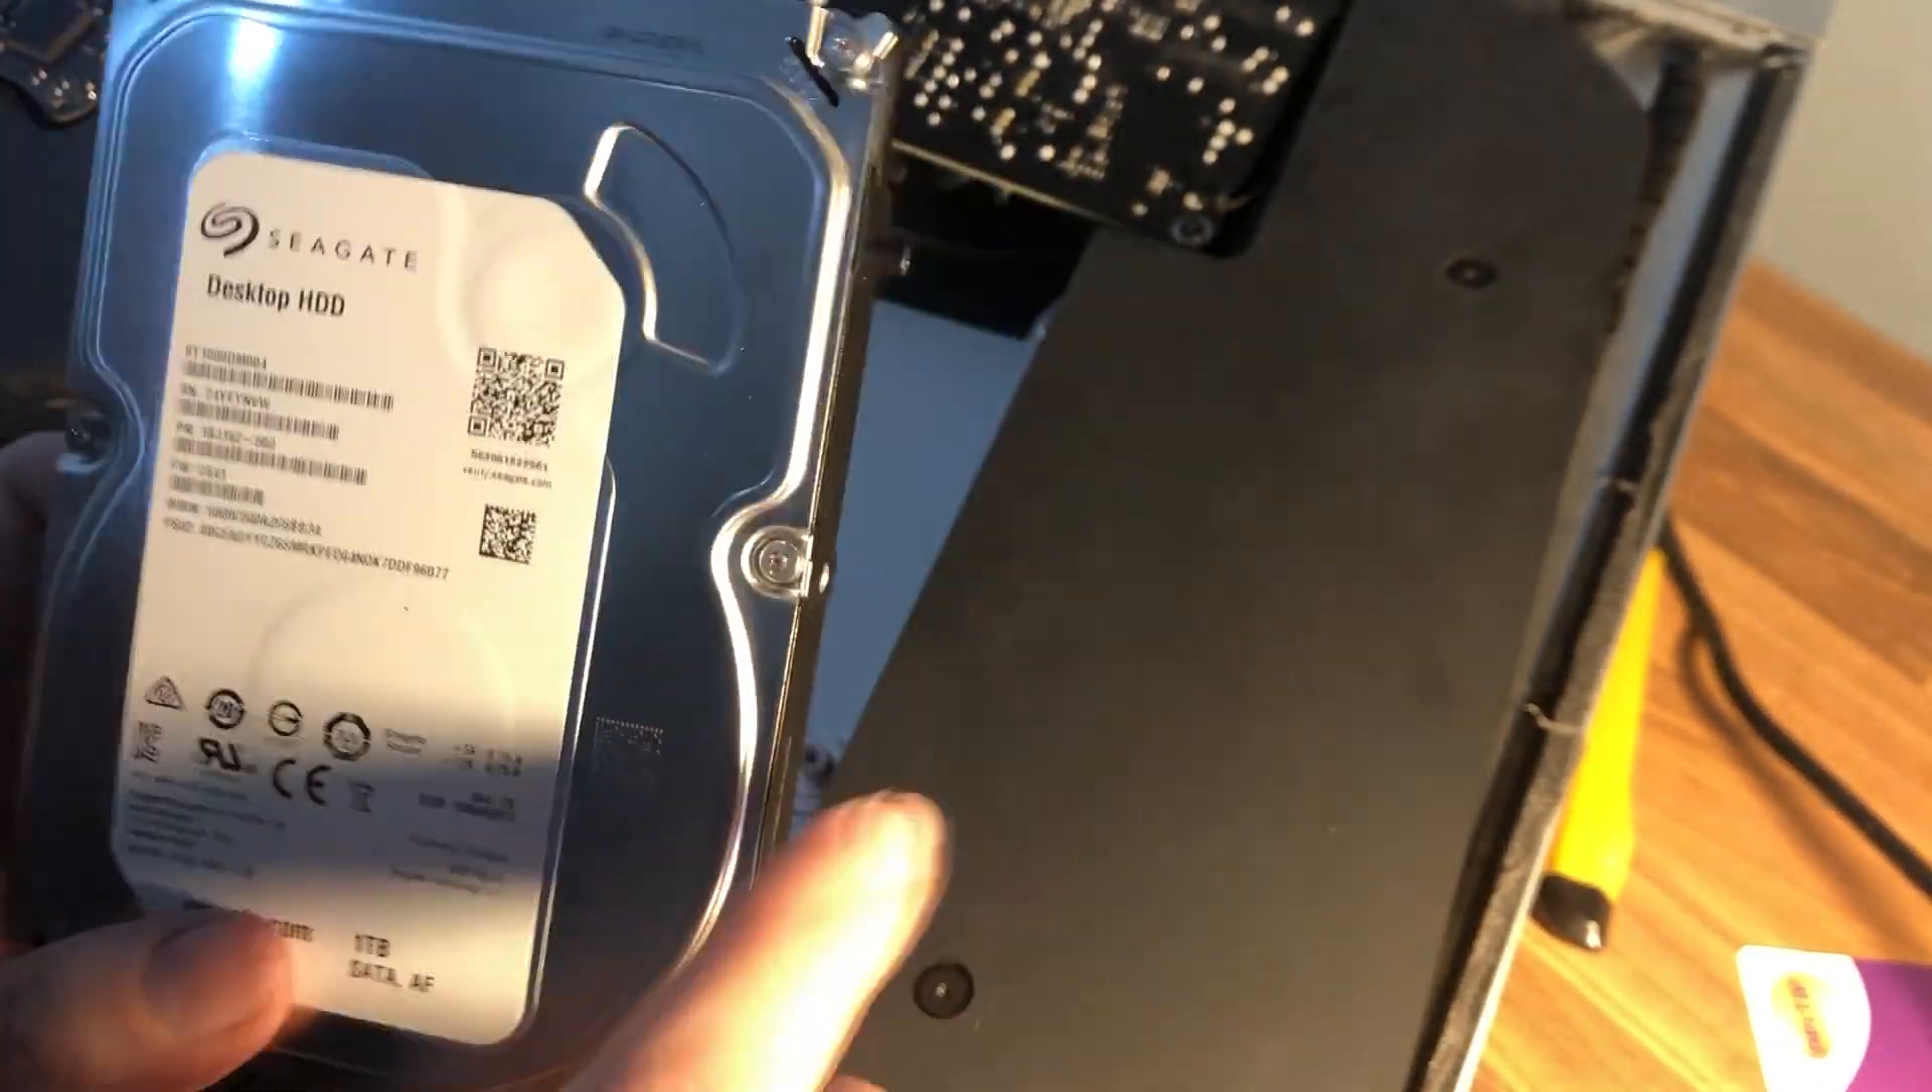There you have it that's the hard drive removed.